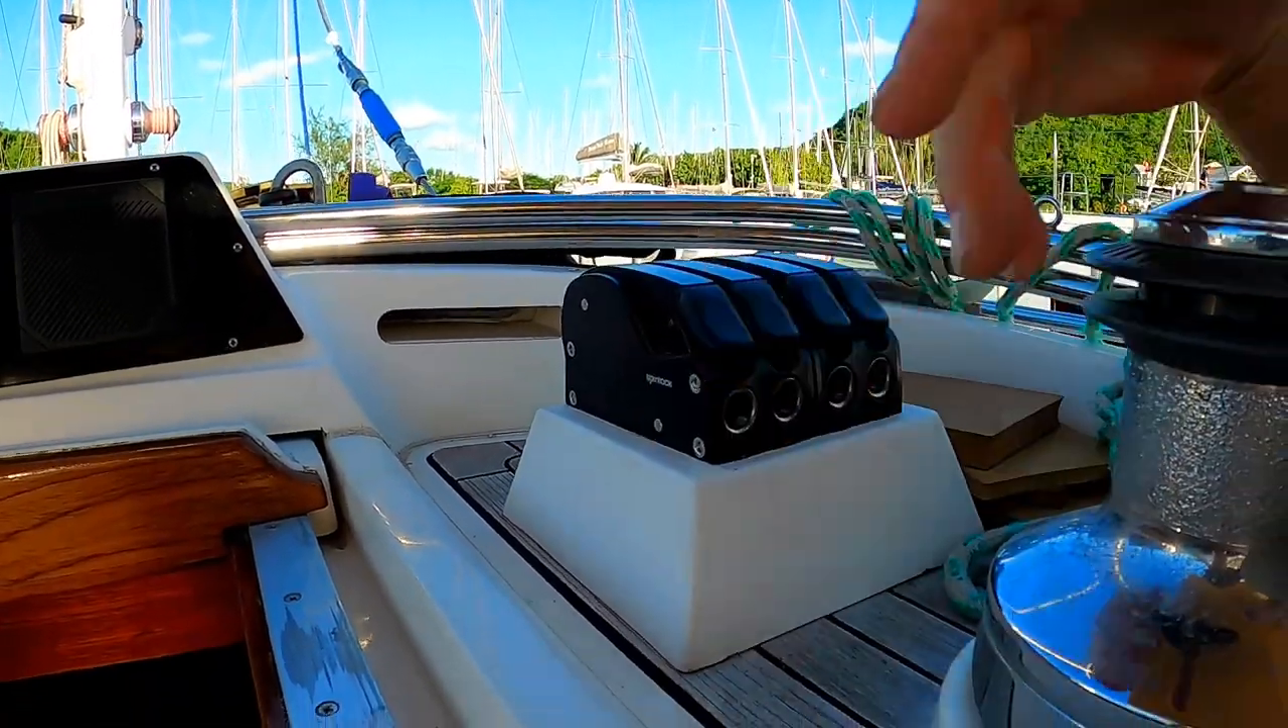Everything's good so we have our clutches installed.